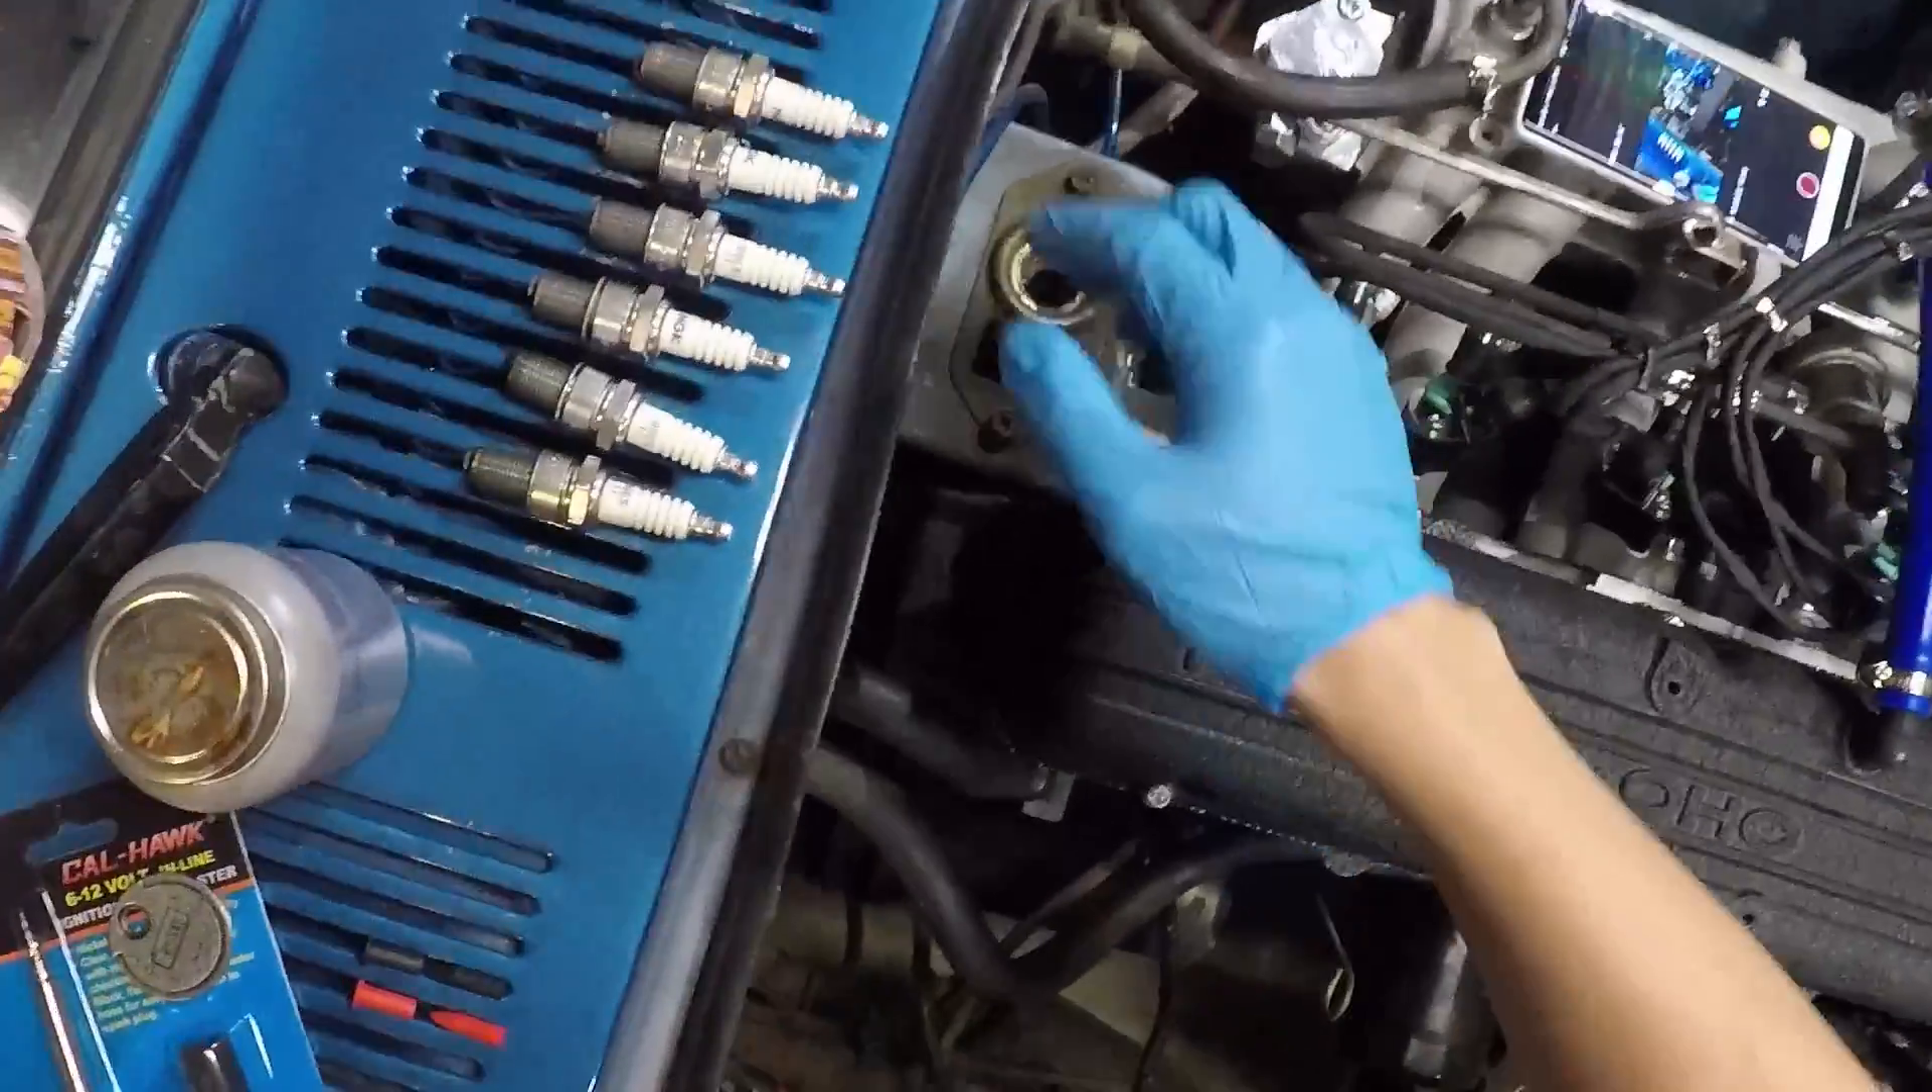So we popped out all the plugs.